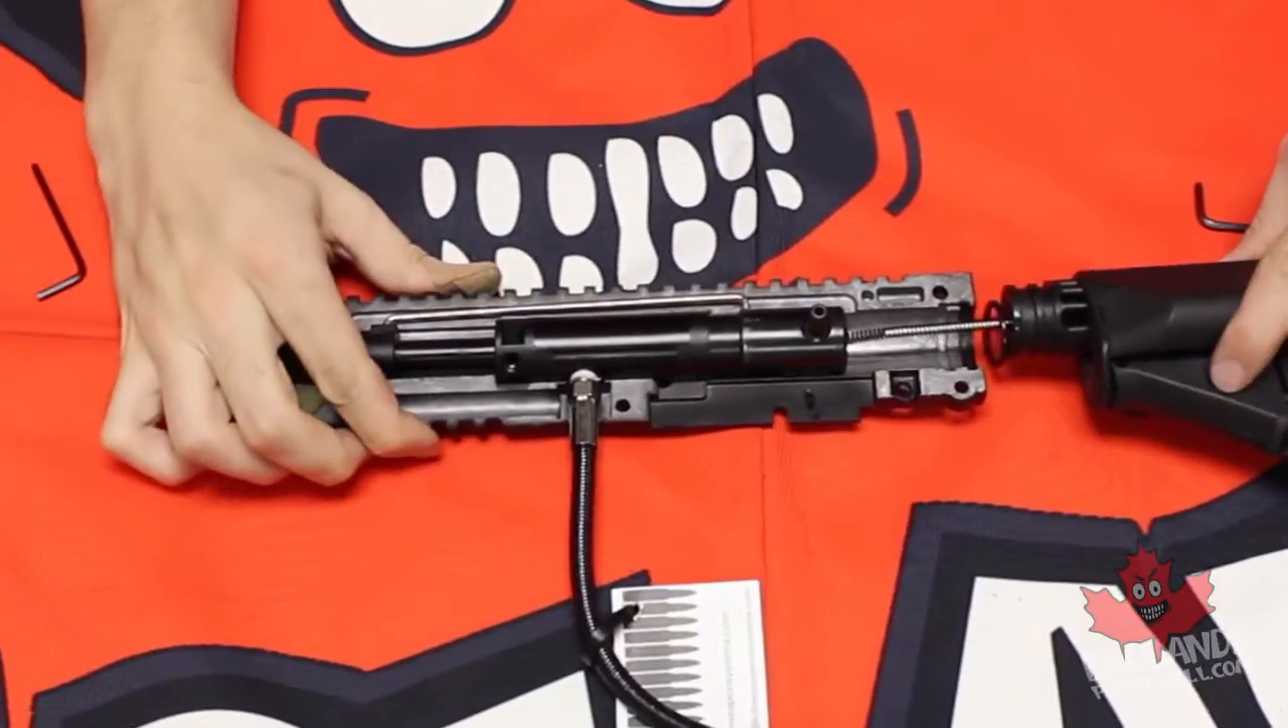Now my stock's actually popped out here.